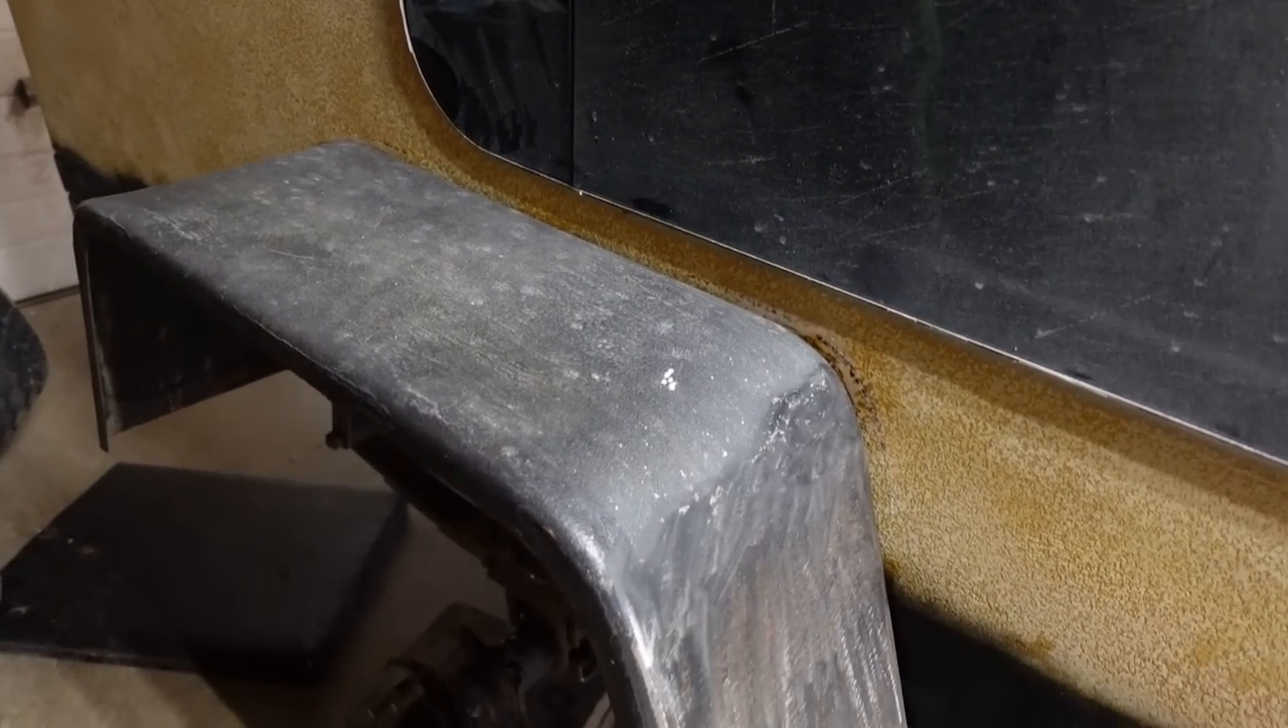So I just got the fender fitted up there.